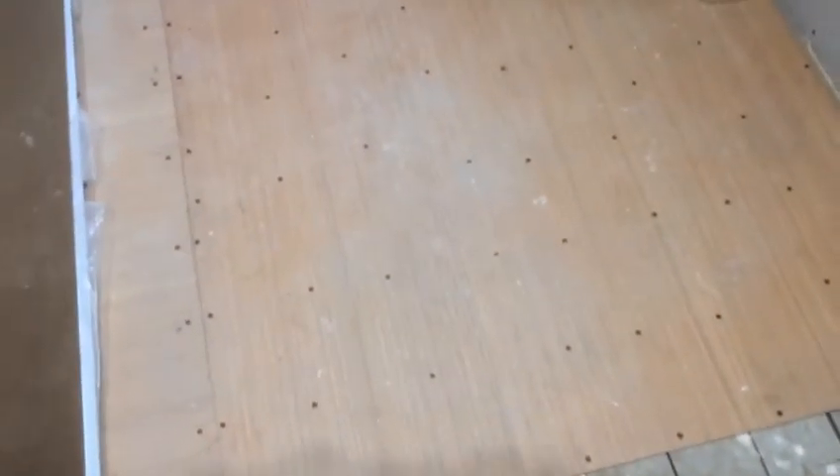New ply on the floor. That's ready for the flooring next week.